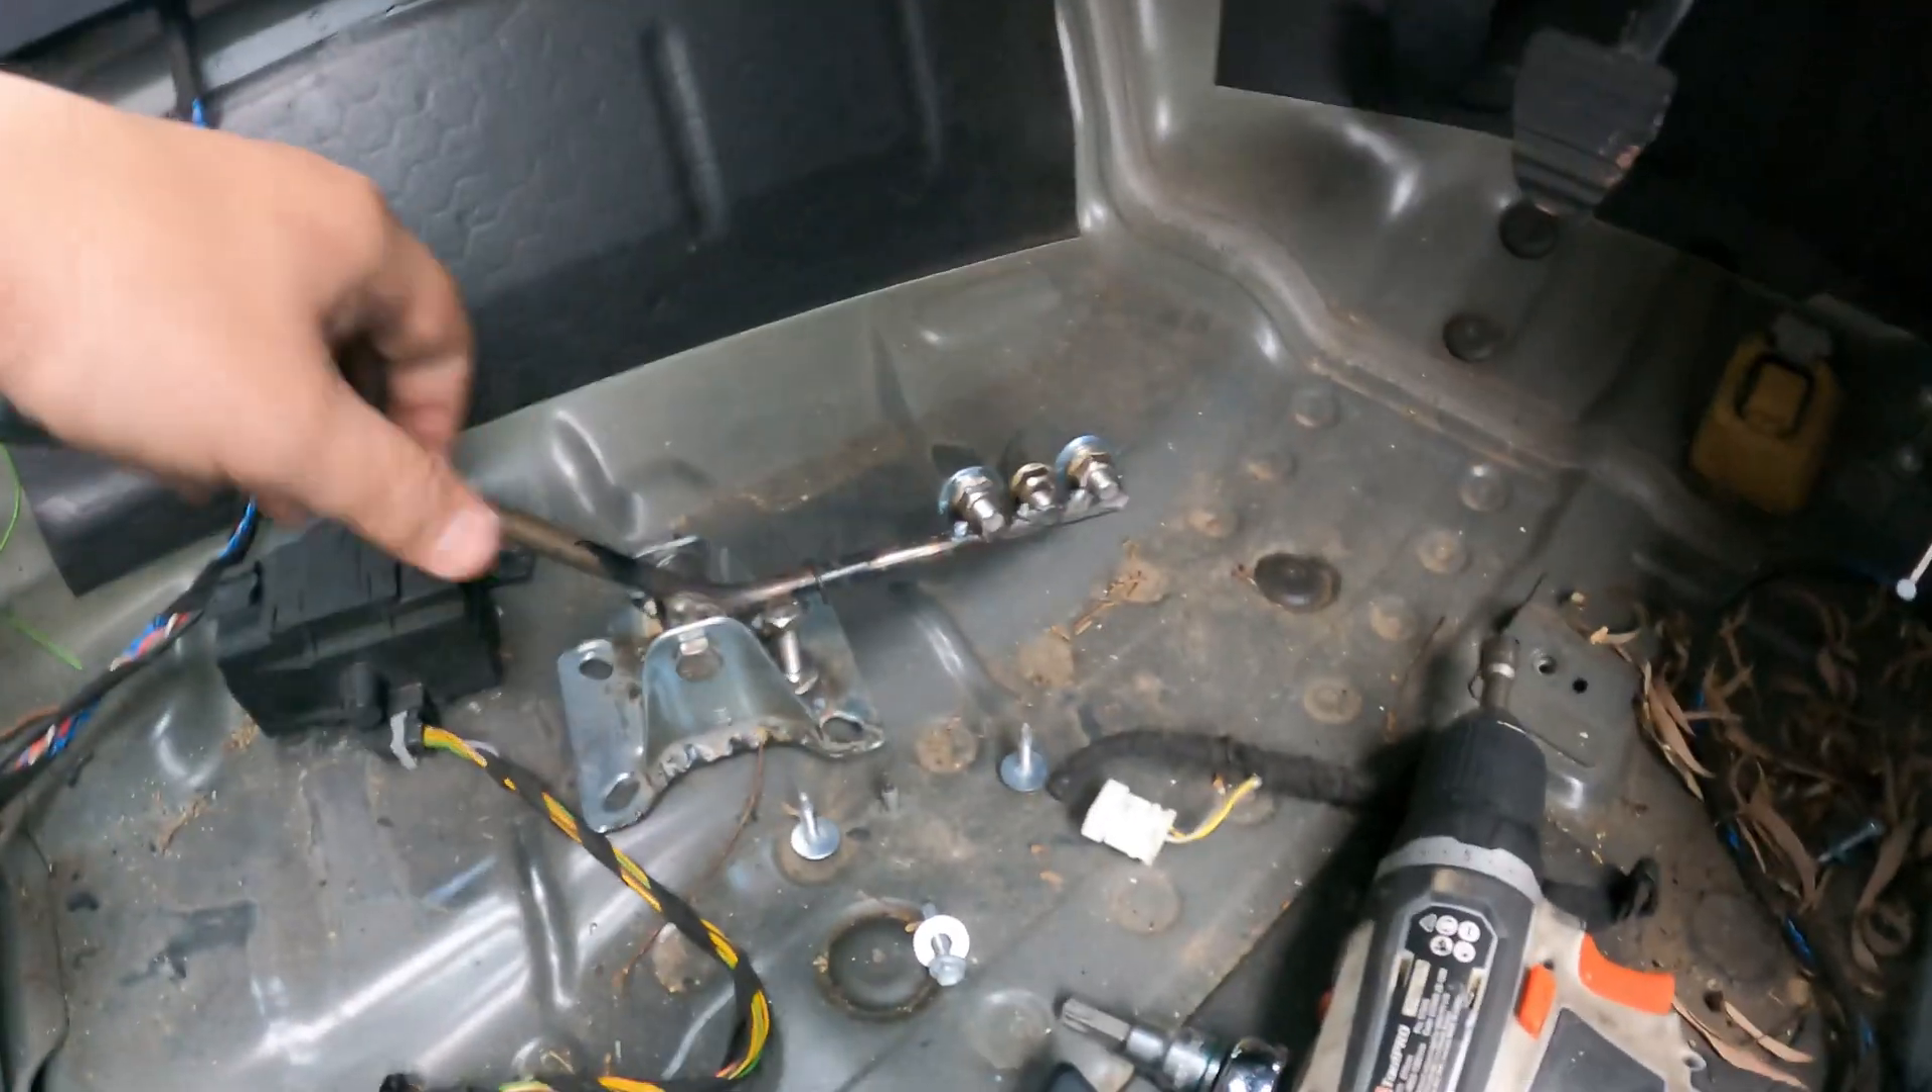Just in the event that I'm not happy with the throttle response, that's why I welded on those three nuts at different heights.